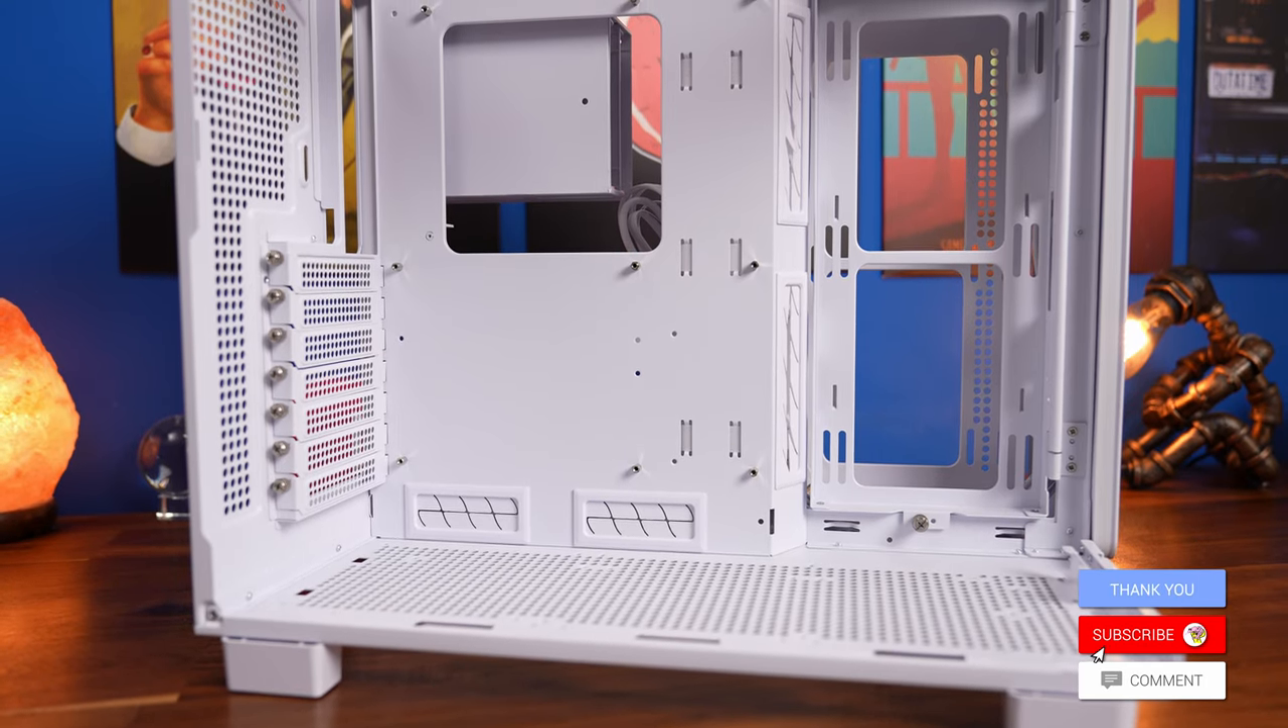We've got the case mostly stripped down into its bare state.